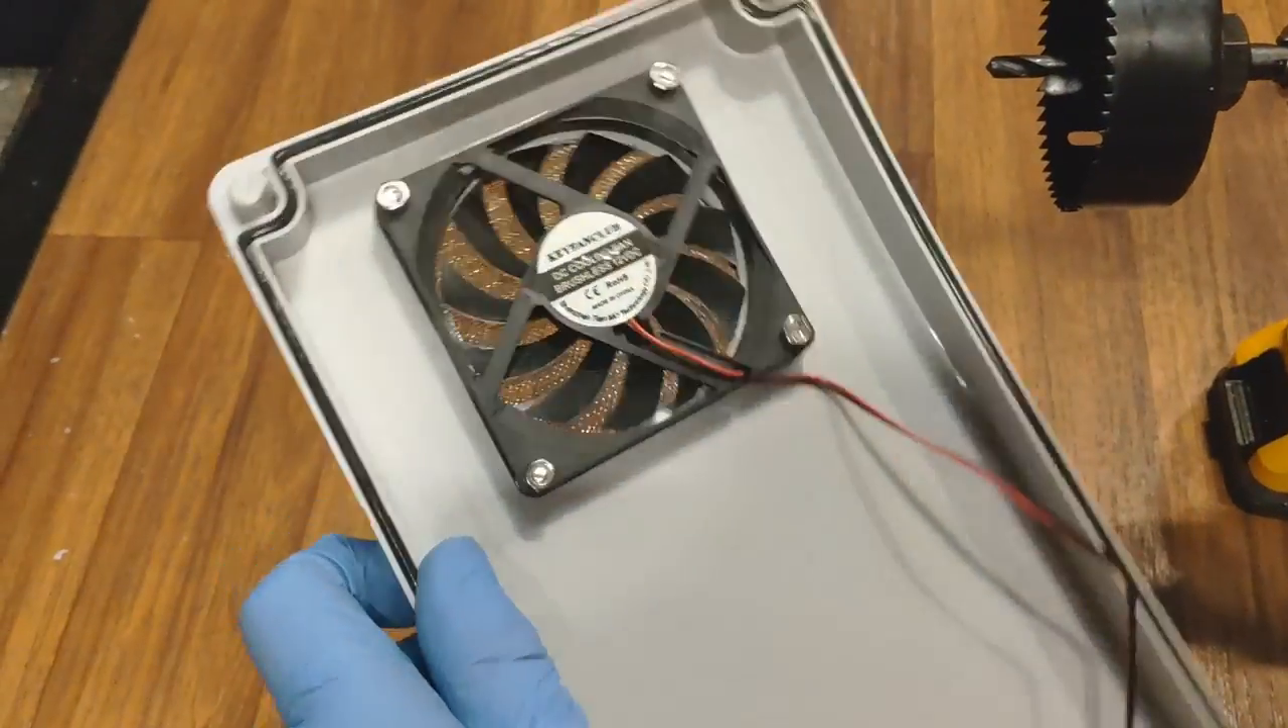So I drilled a couple of 80 millimeter size holes in the case lid and installed a single 80 millimeter fan.